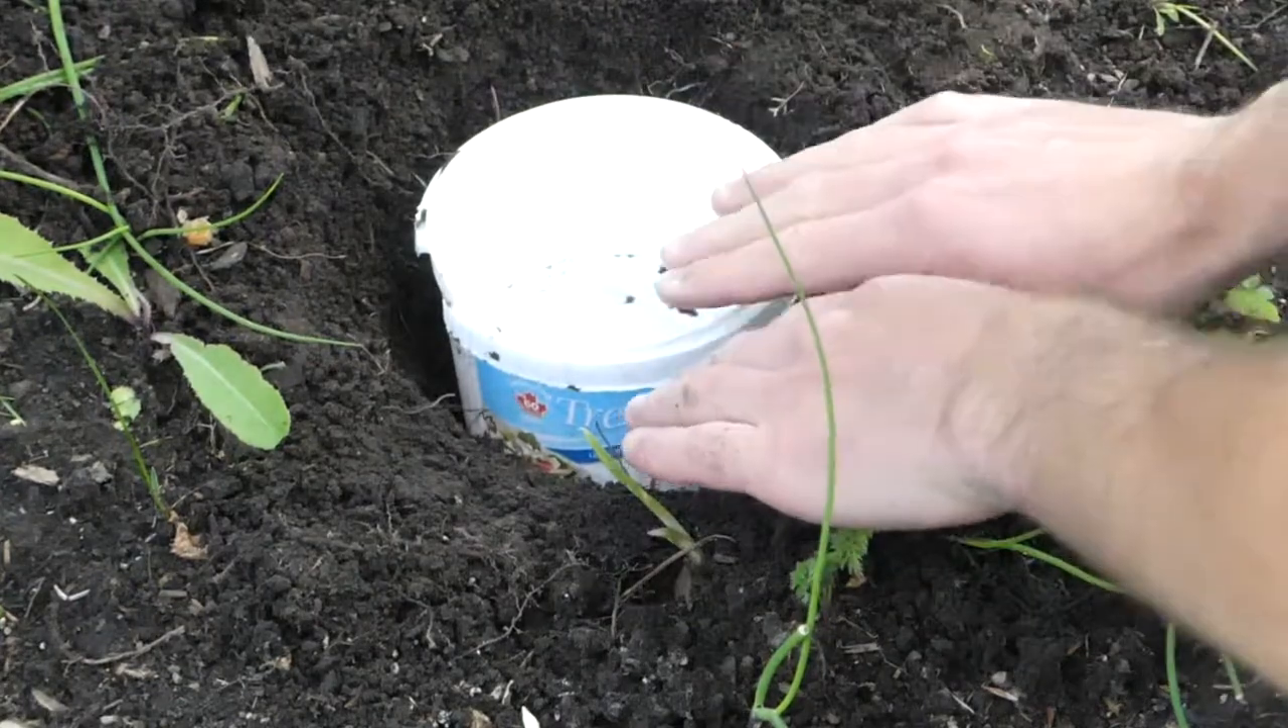There's going to be a bit of space between your container and the outside. You want to make sure you close that up, otherwise the beetle will fall in between.